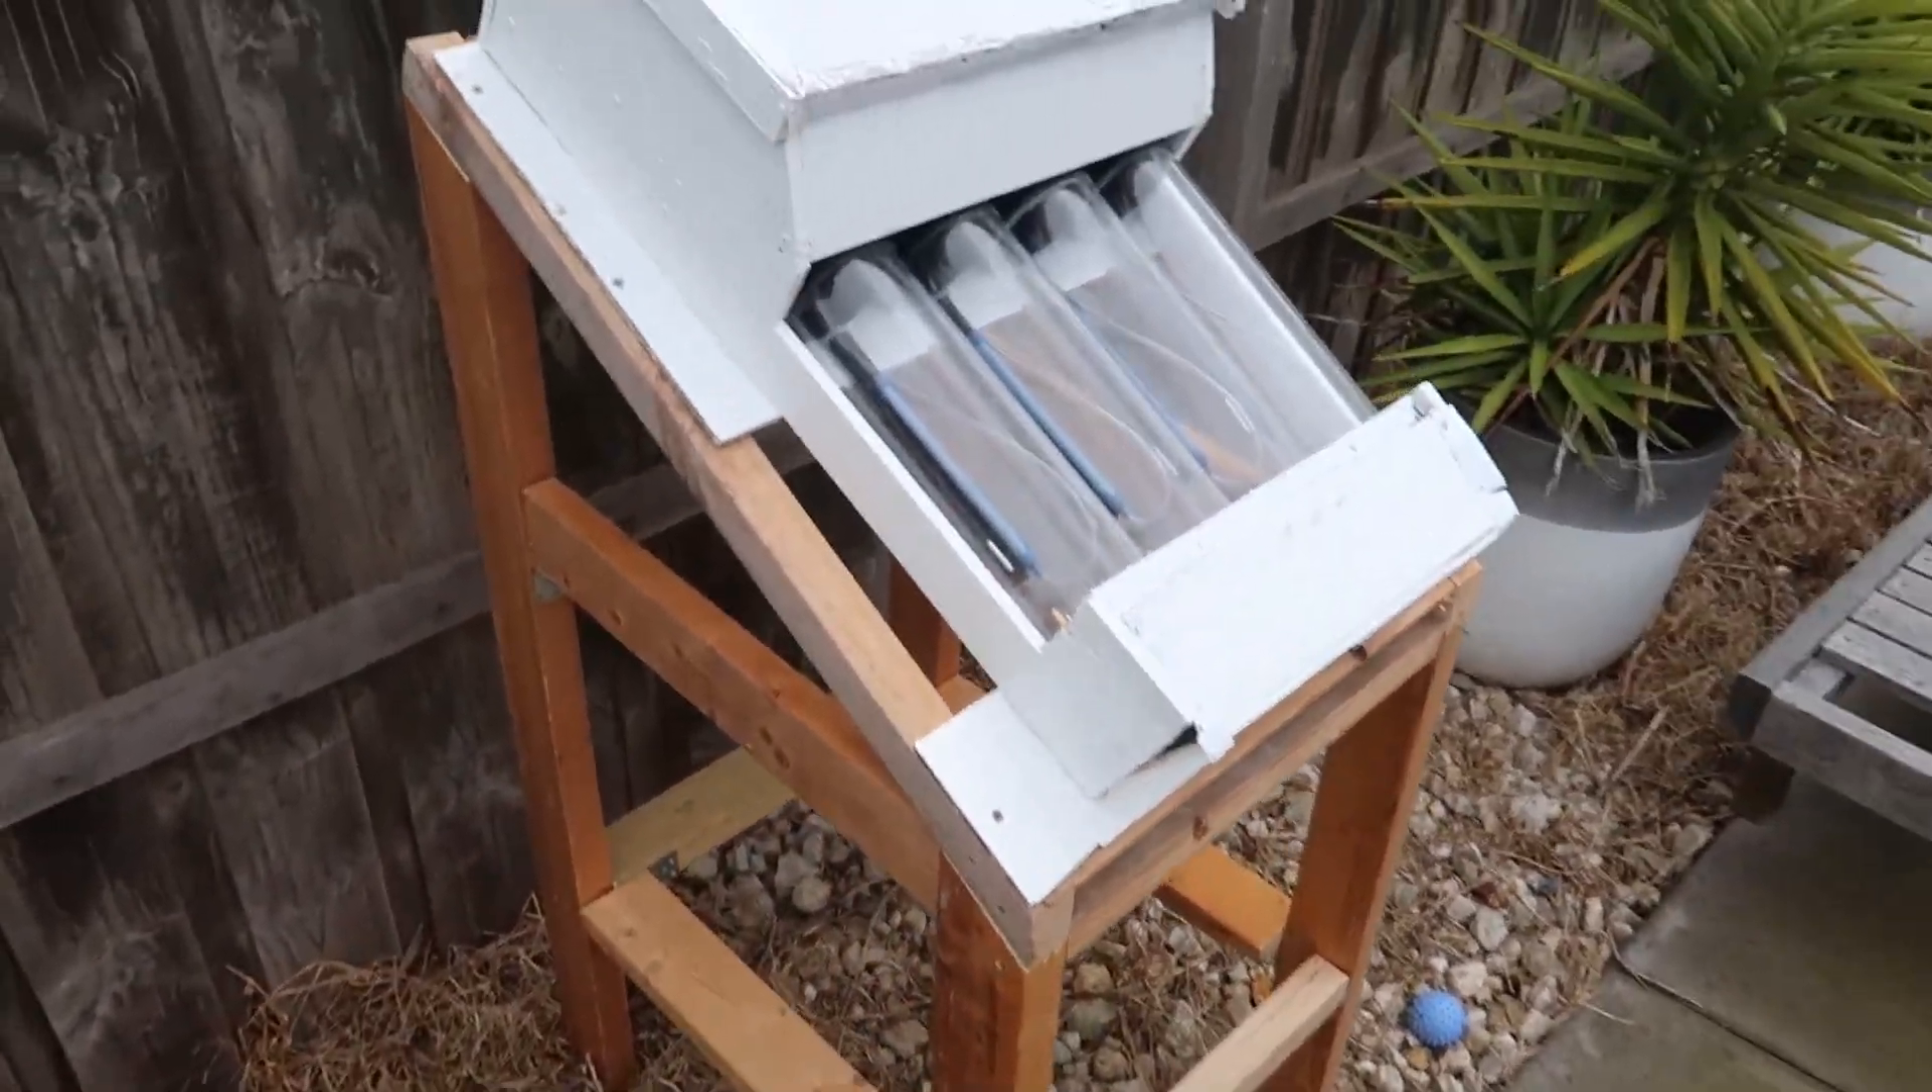You can see there I've actually put together the unit itself now it isn't enclosed yet.